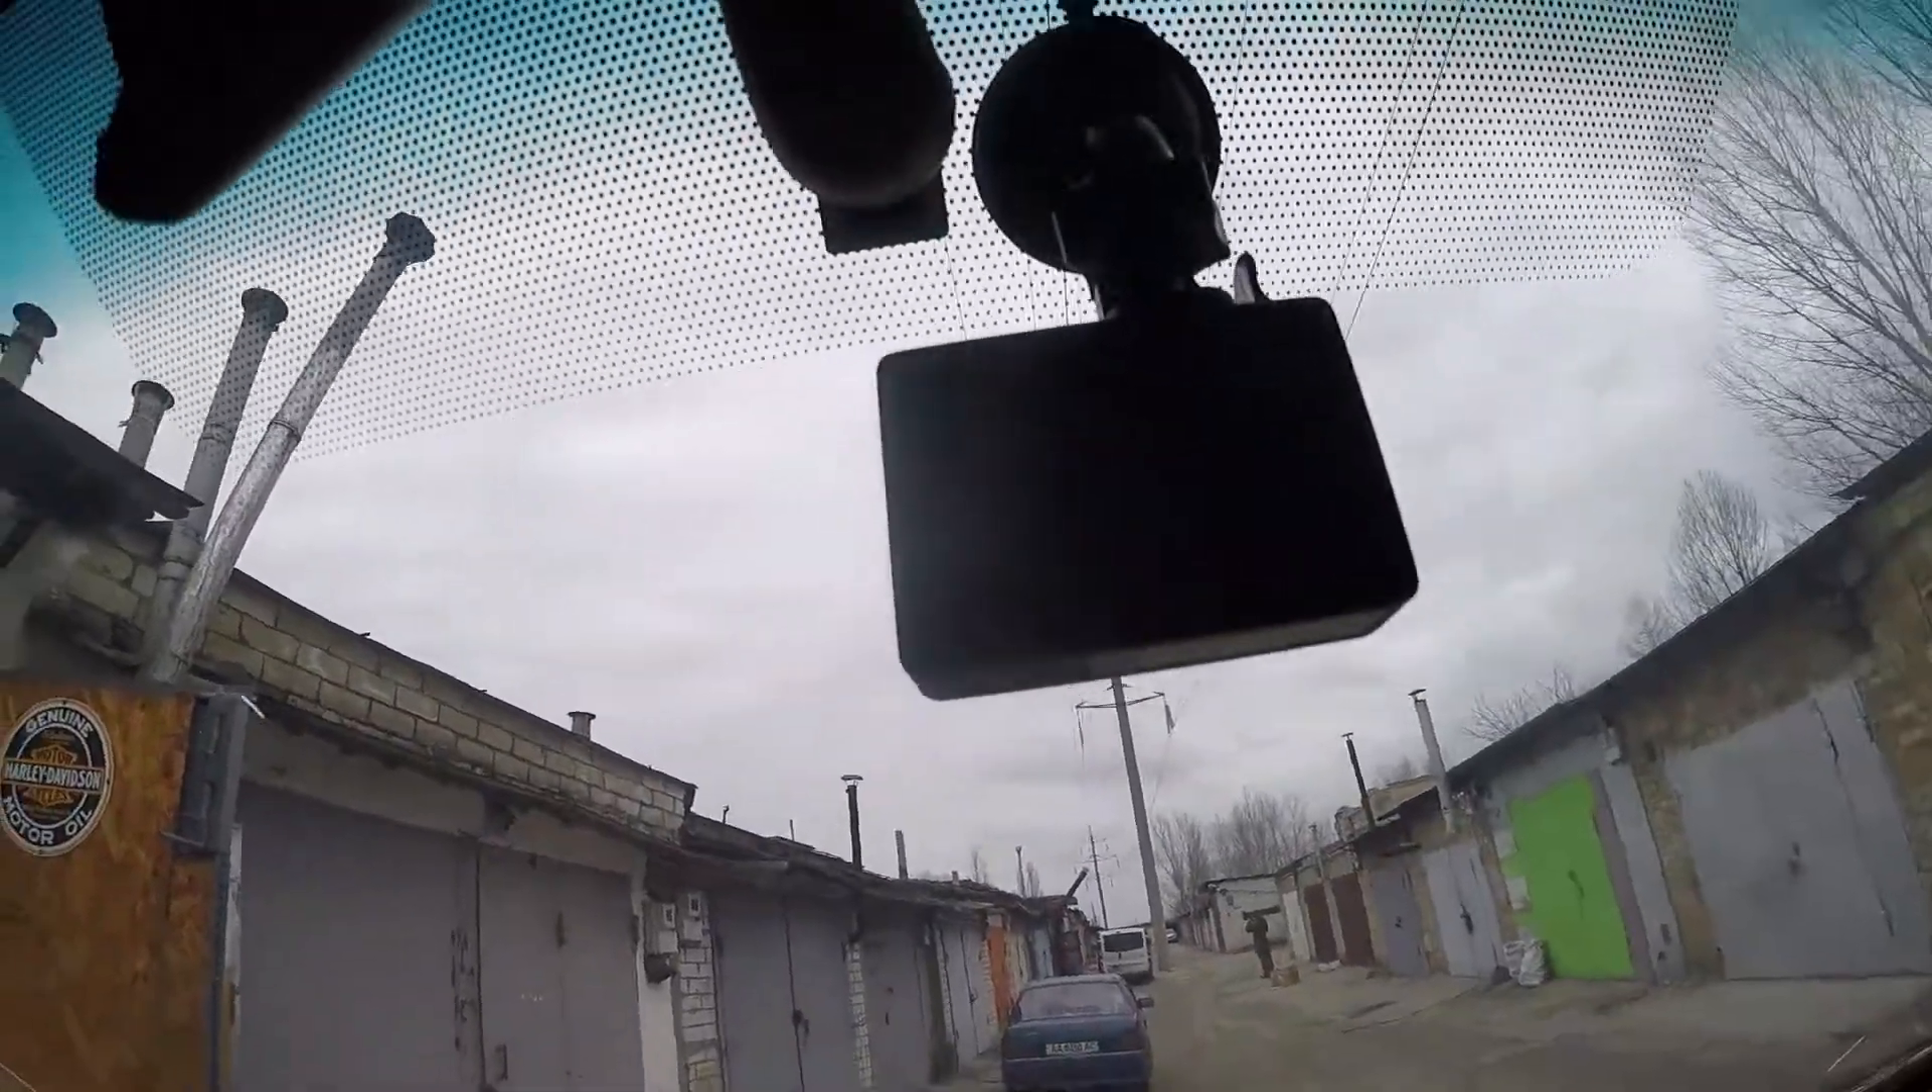Все регистратор установлен подключаем и наслаждаемся.